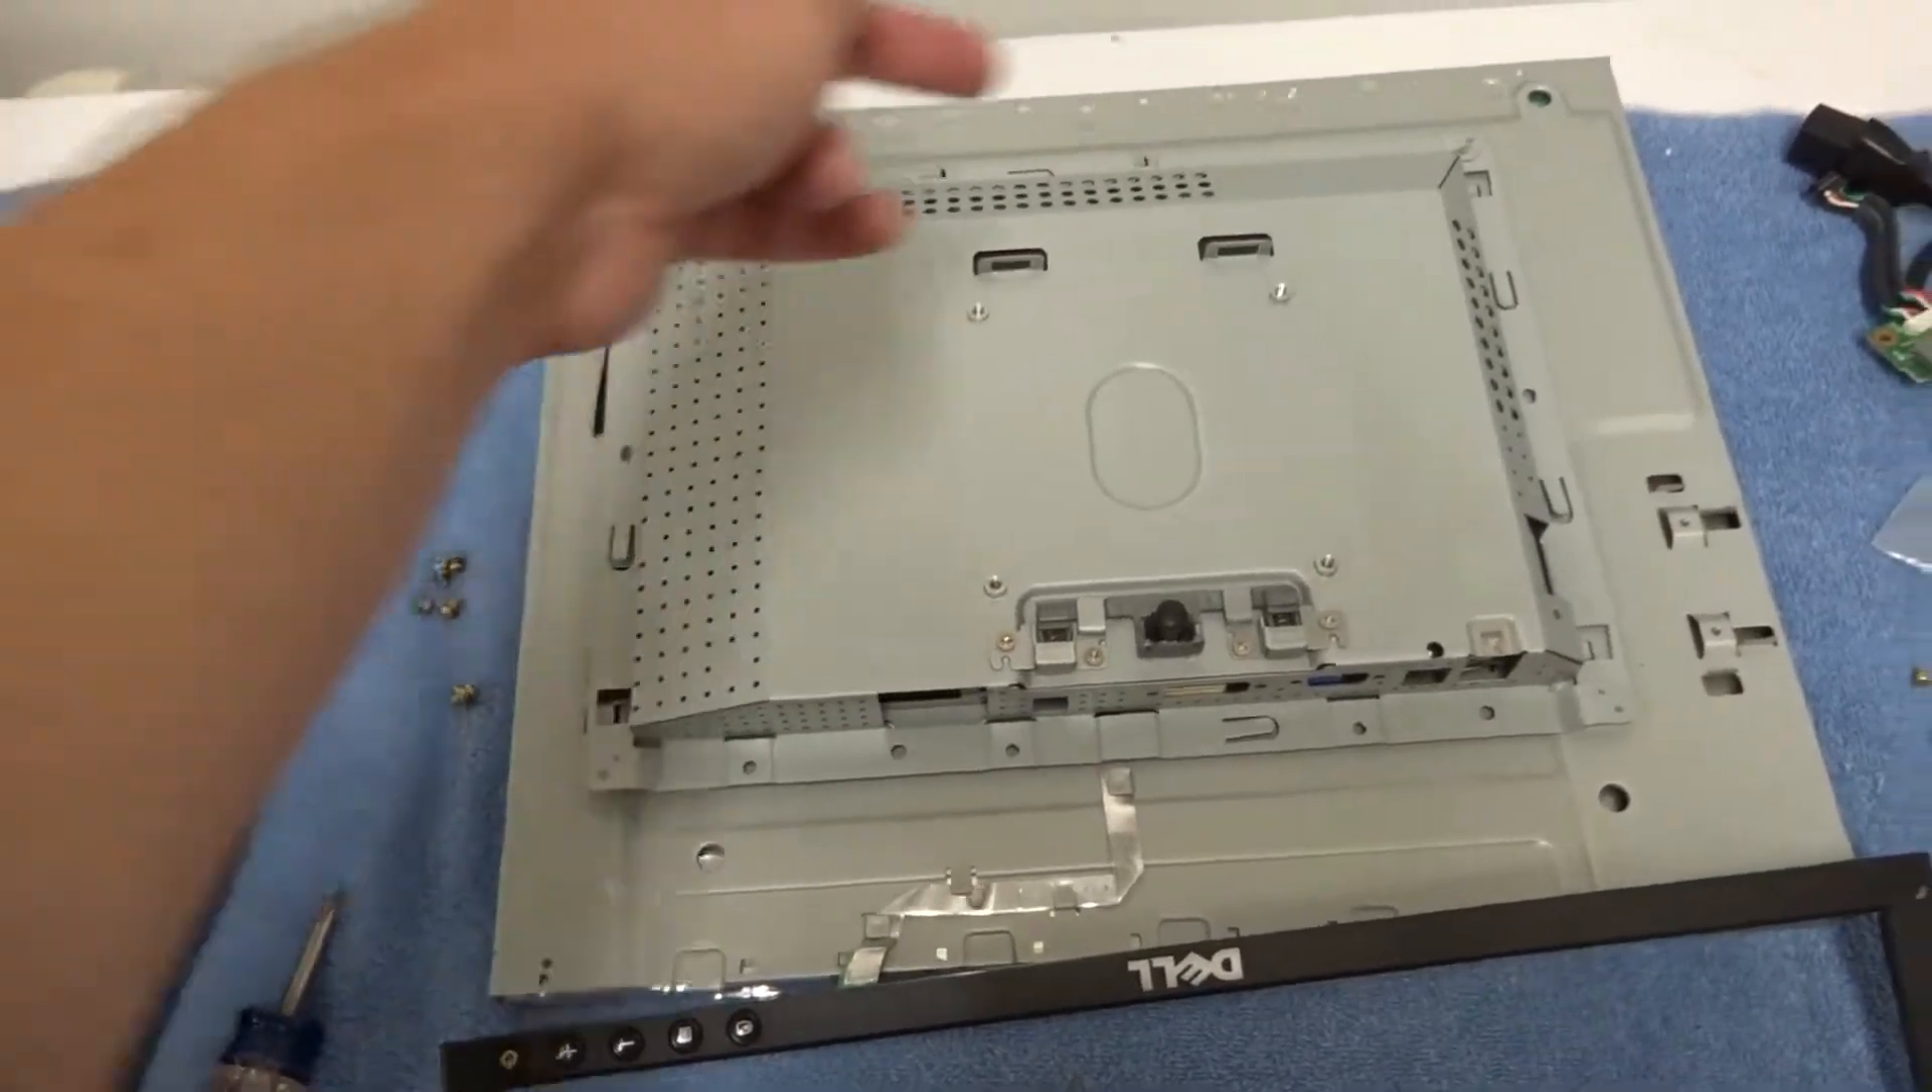Well here's what the monitor looks like with the case apart.